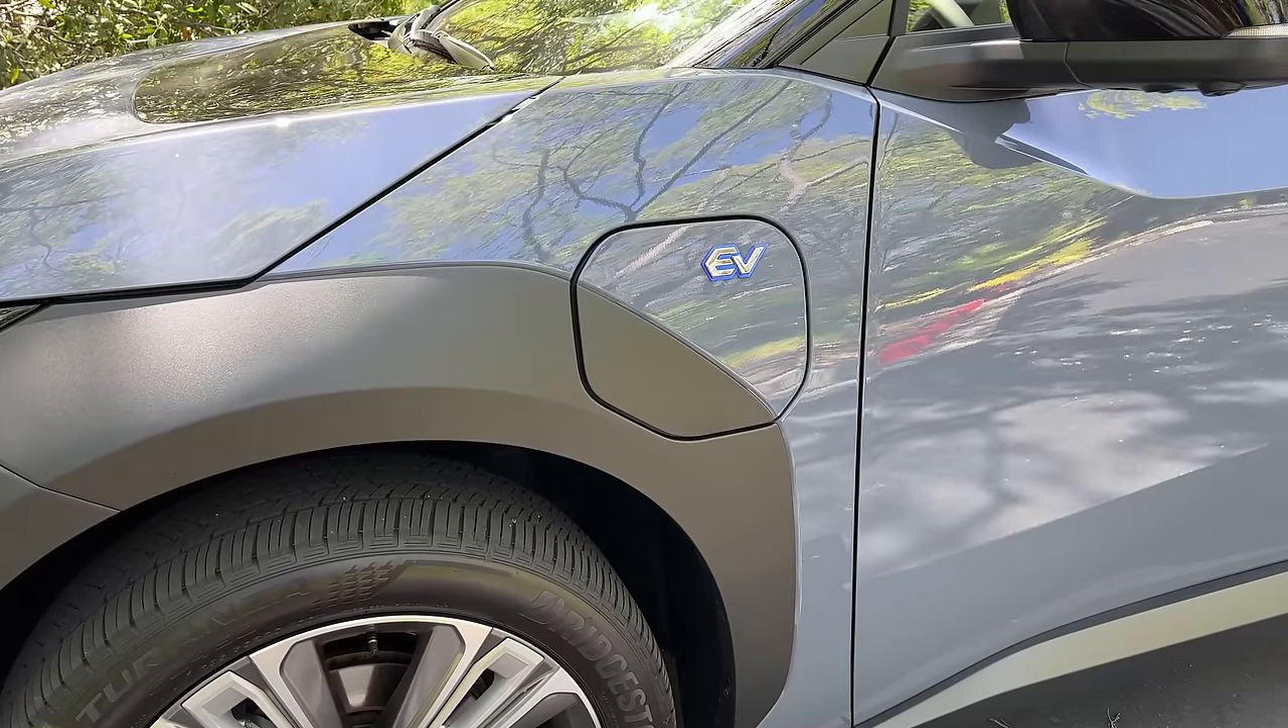You can see this little panel here of plastic wheel arch sticks out so far that it goes into that little charge port door.